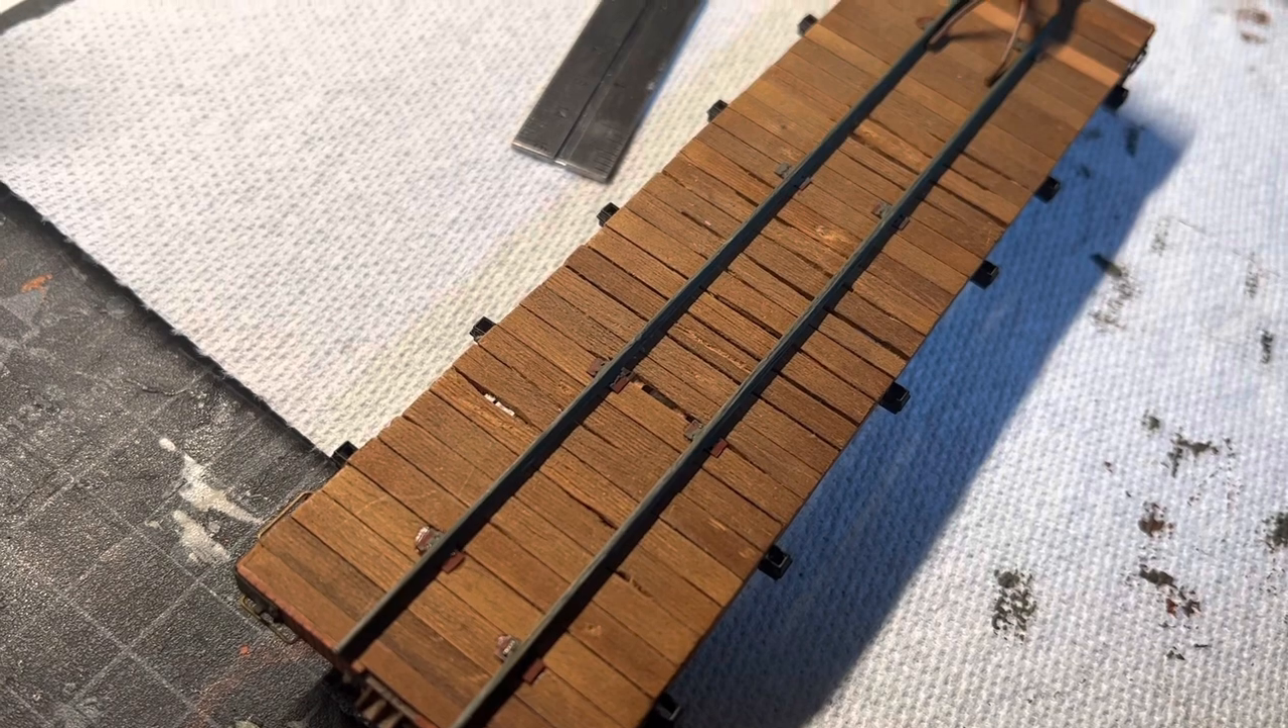So, I've got the tracks on the flat car at, basically, ON30.